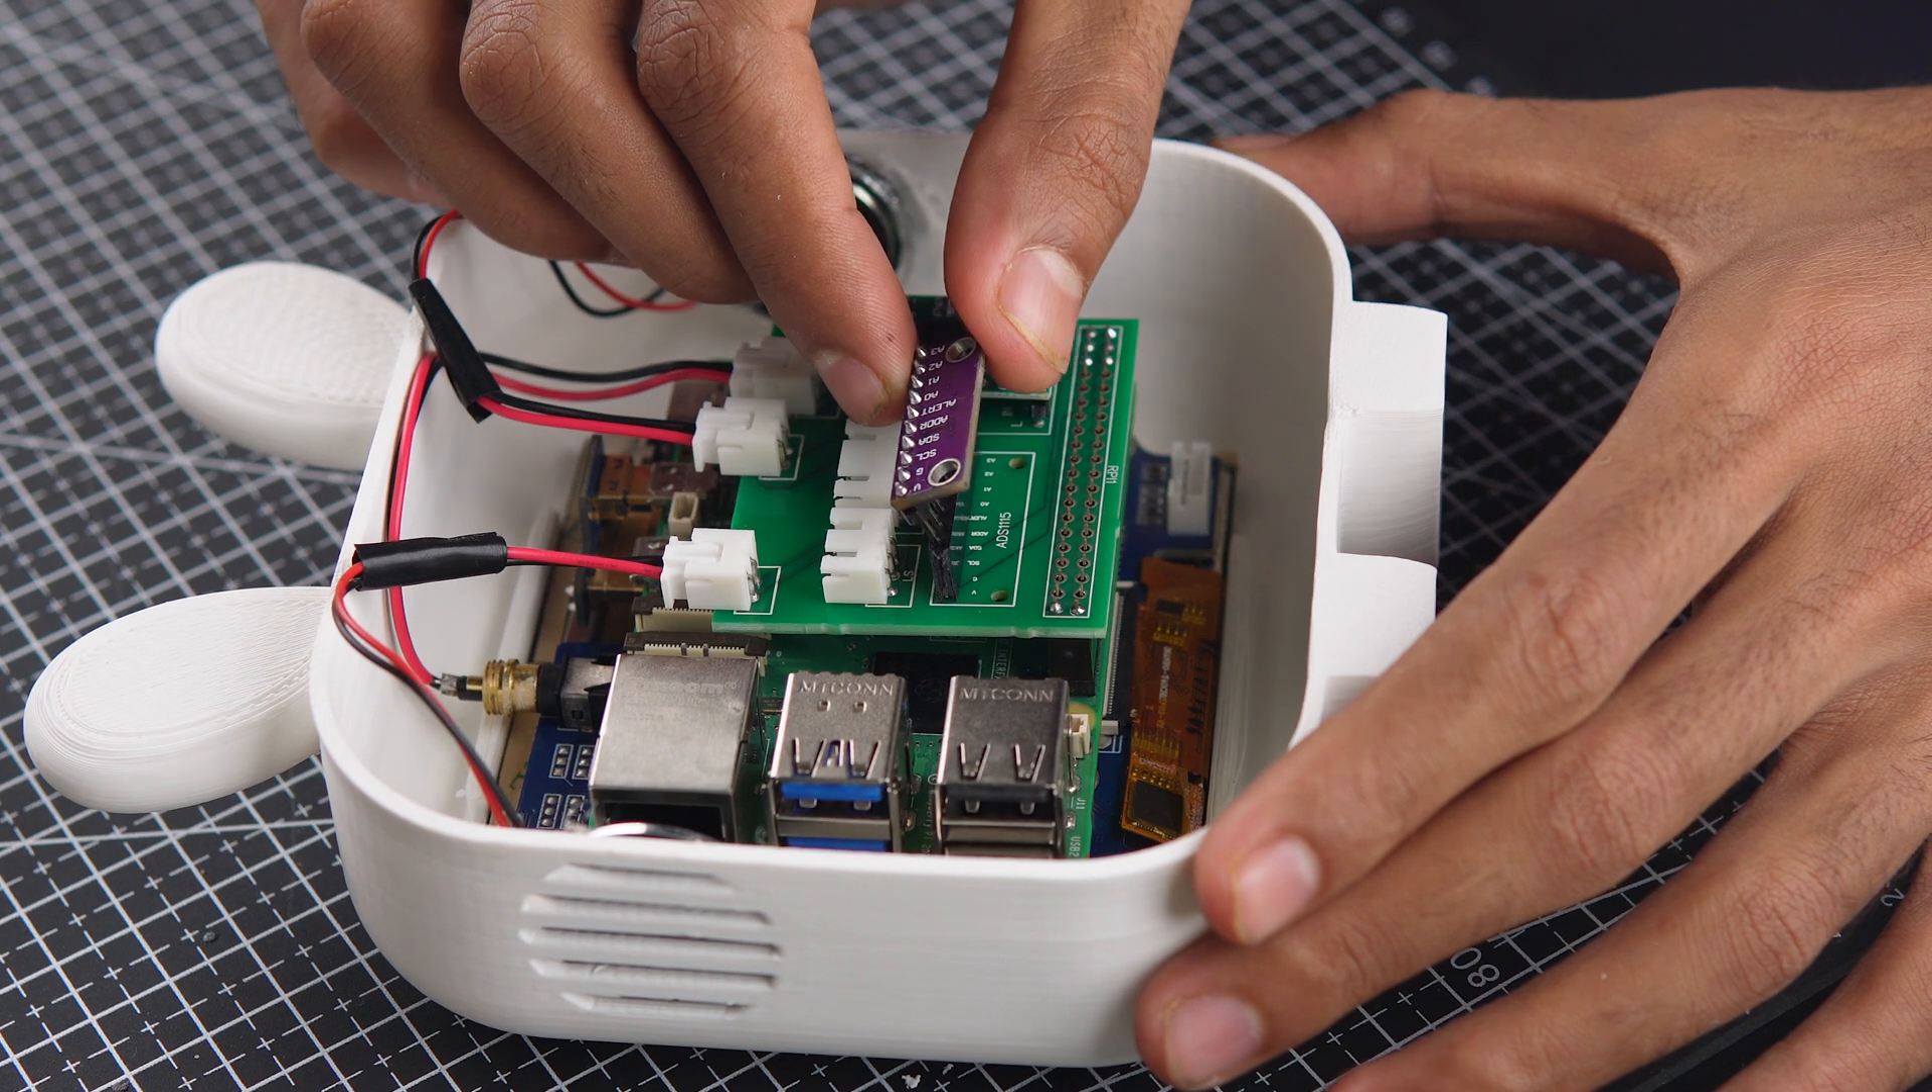After confirming proper alignment and connection, we inserted this entire assembled unit into the front portion of the robot's housing.